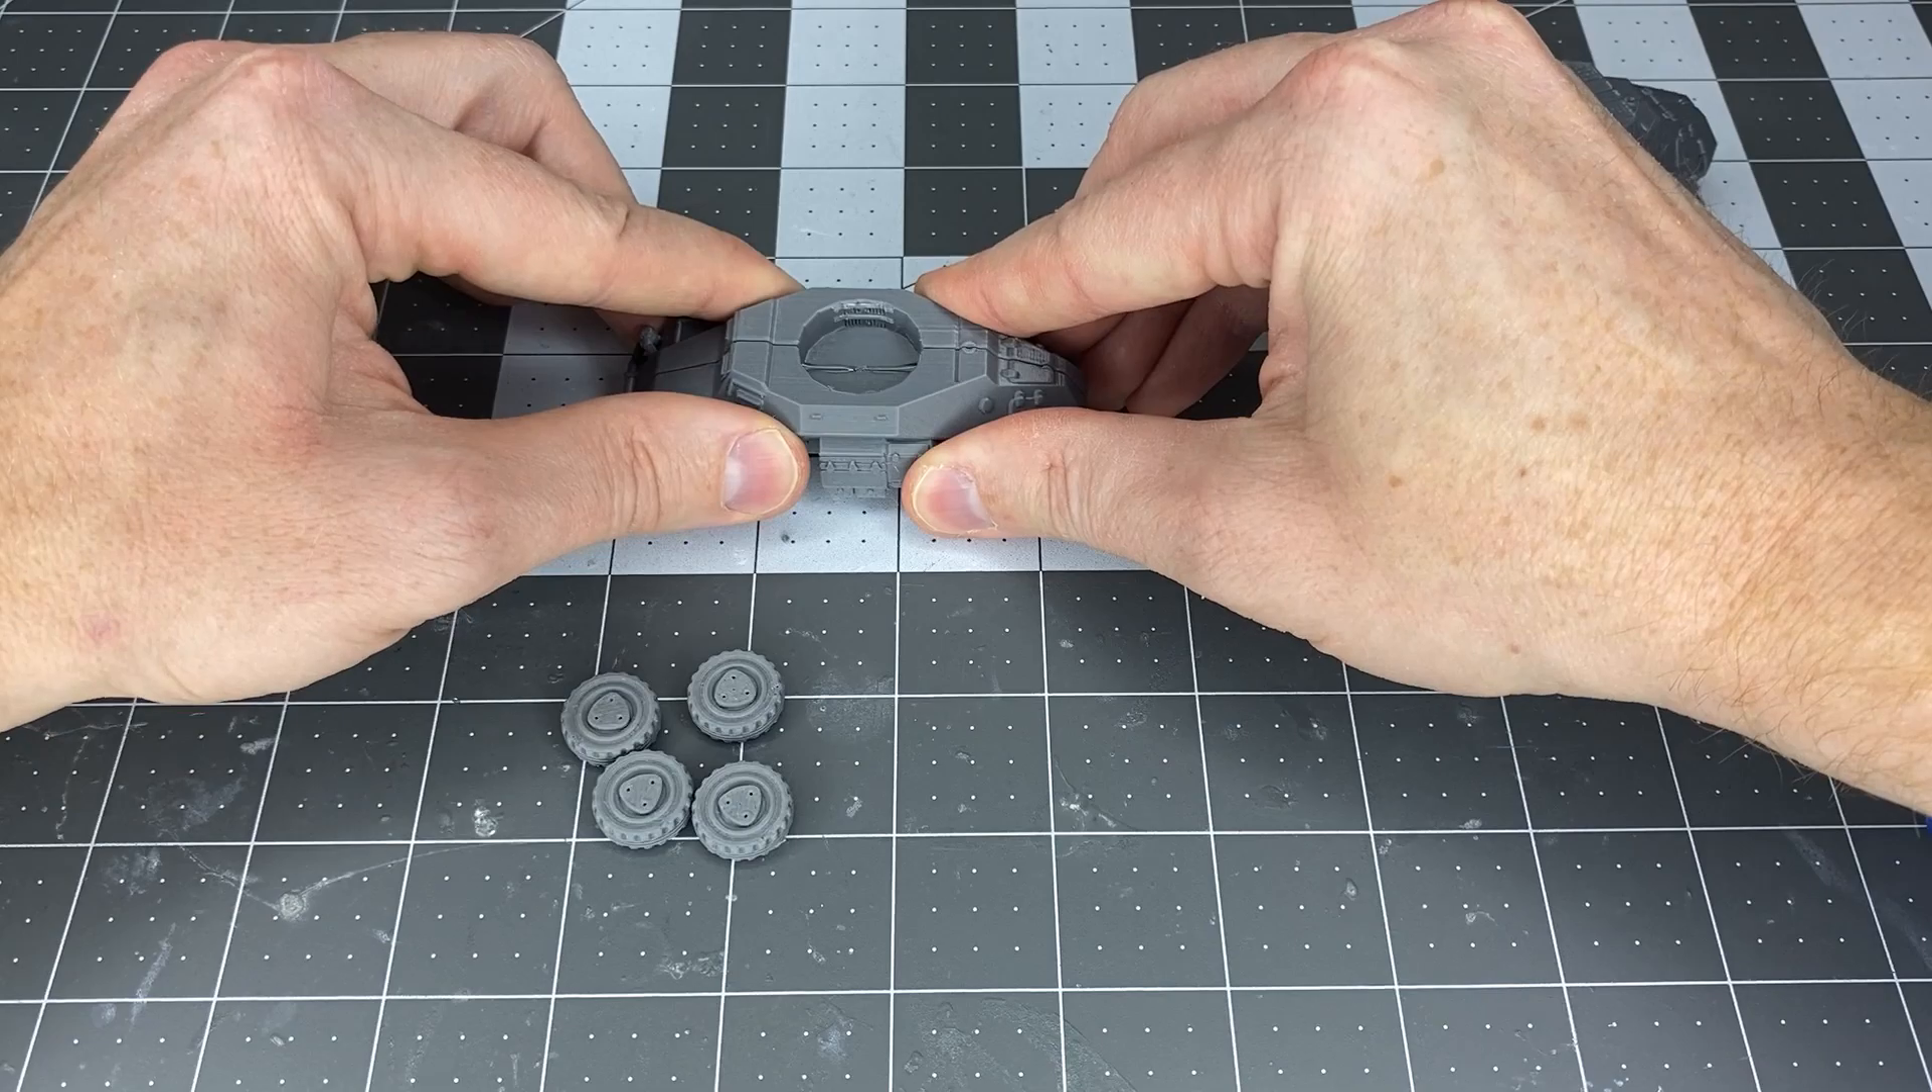Uh after you clip away all those sprues um the only things we have left to do is glue on the wheels.